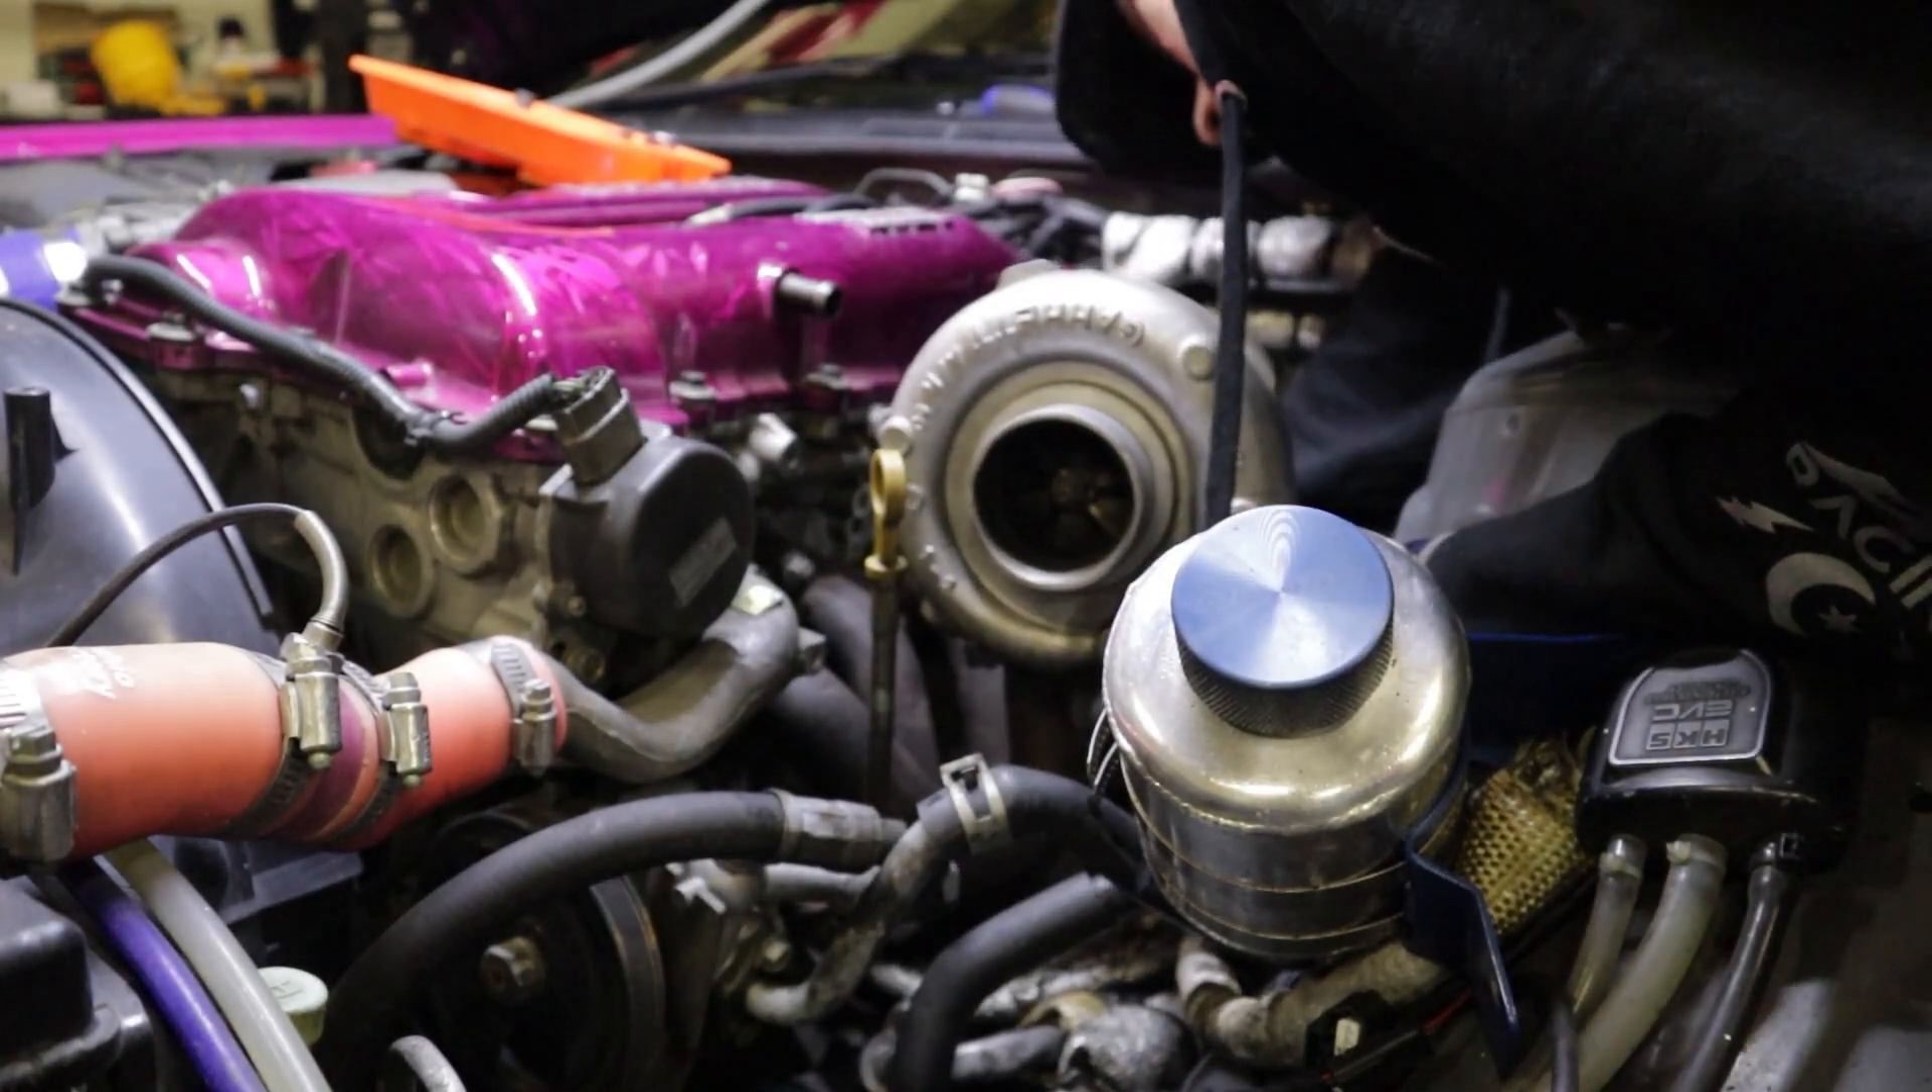All right that's the turbo in place.